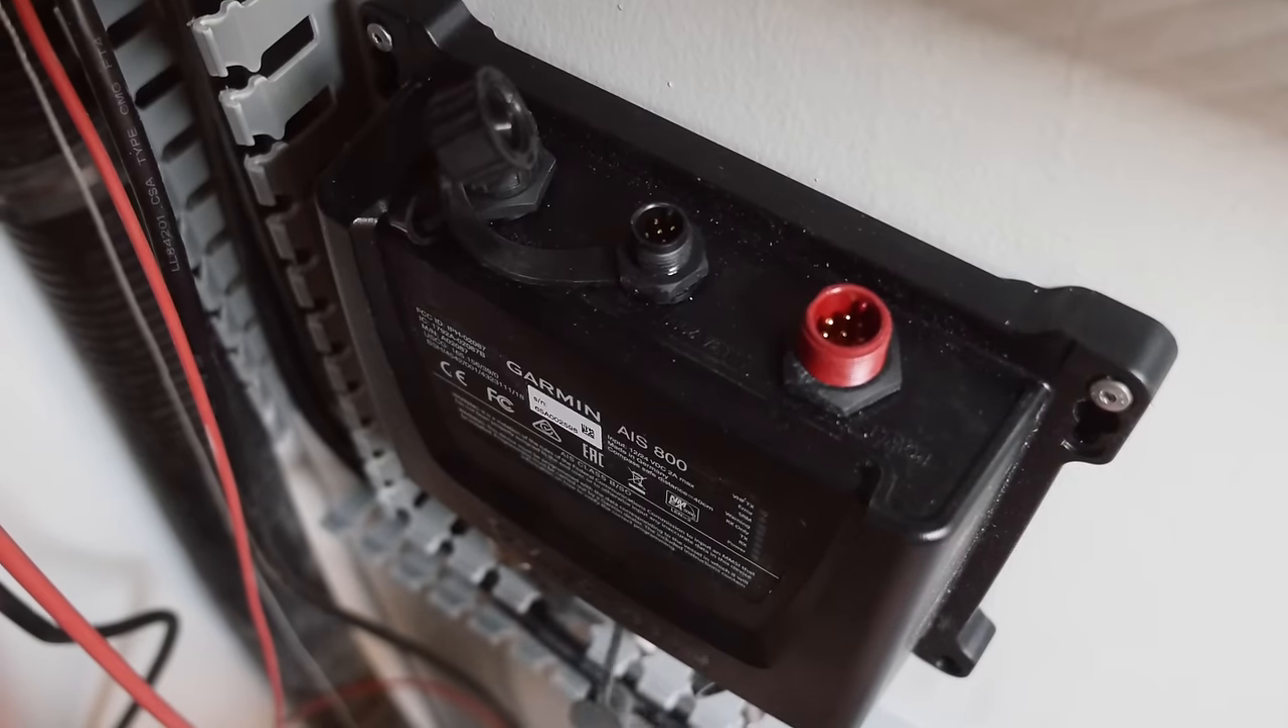Copious amounts of swearing and cursing later, I've now got all of the cables with the right ends at the right places, and I've also mounted the AIS transponder.